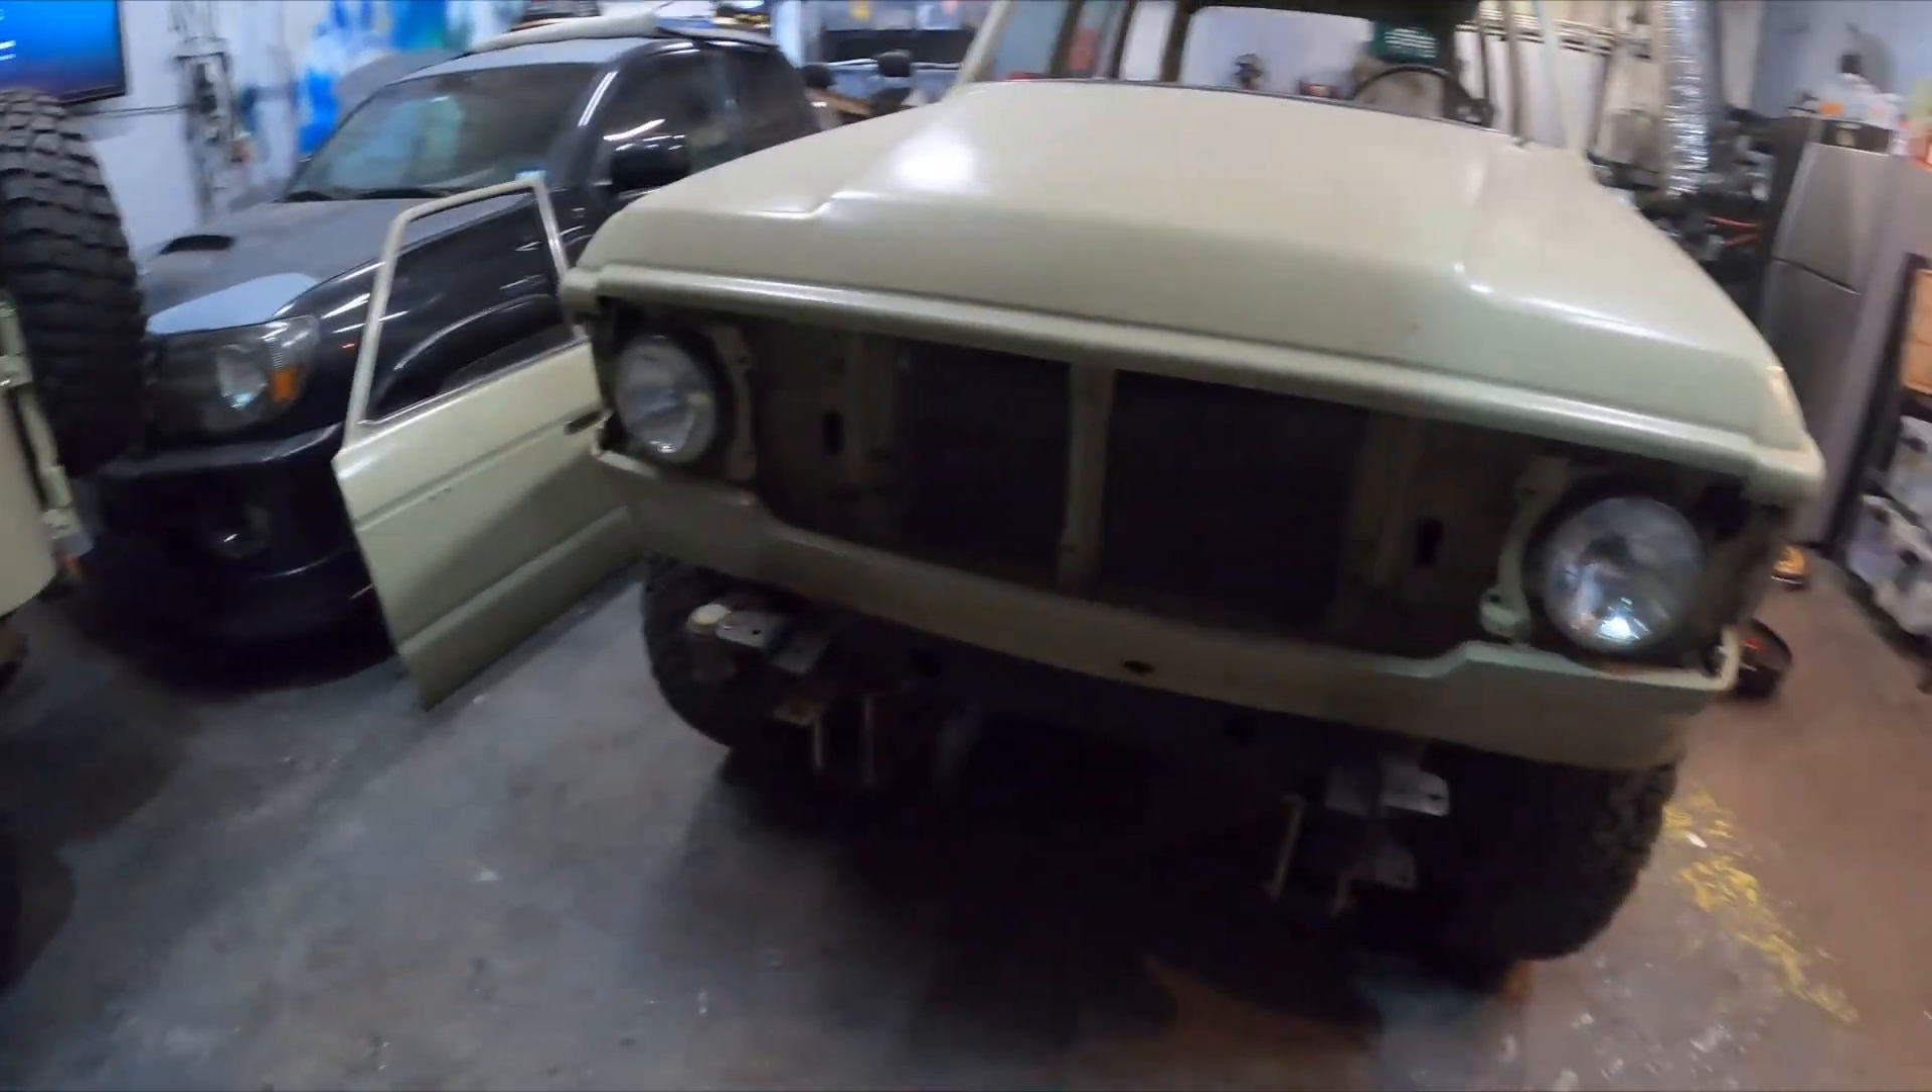A couple more patches um that were made and um getting rid of all the anything that we don't want painted so the front grille all that is off and uh yeah getting closer to getting this ready for paint.